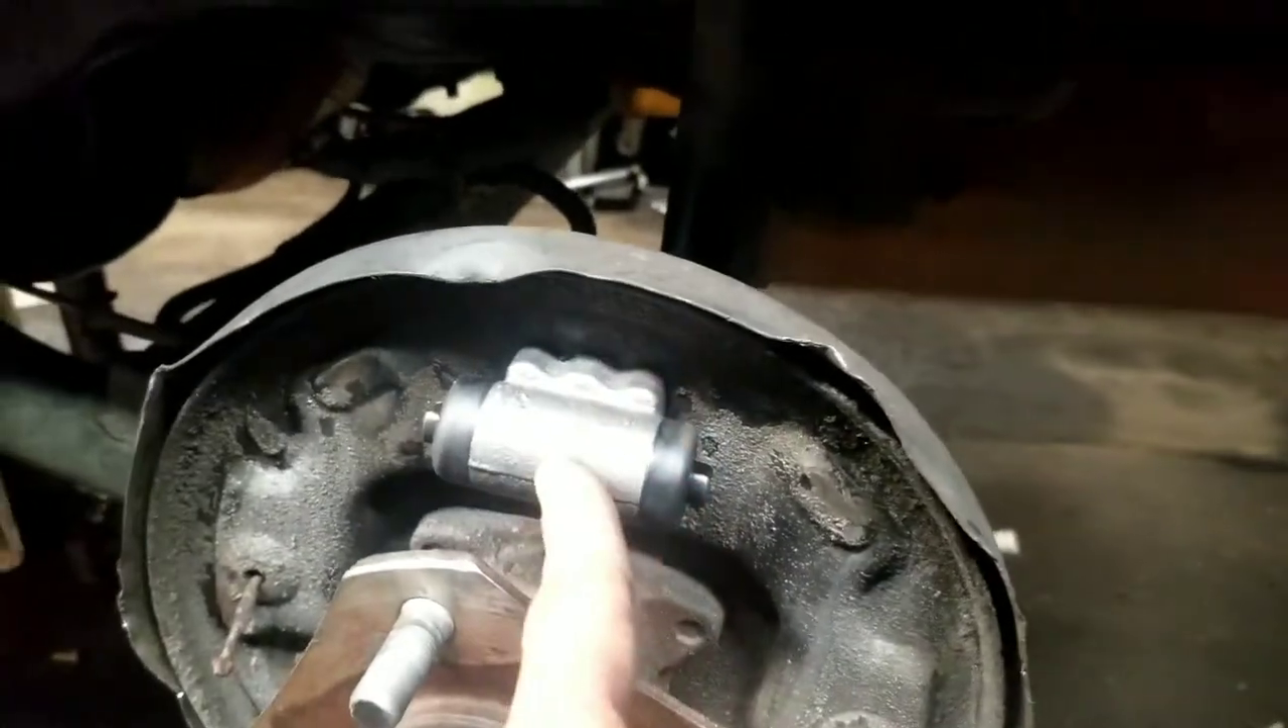Okay, so, we have our new wheel cylinder installed.